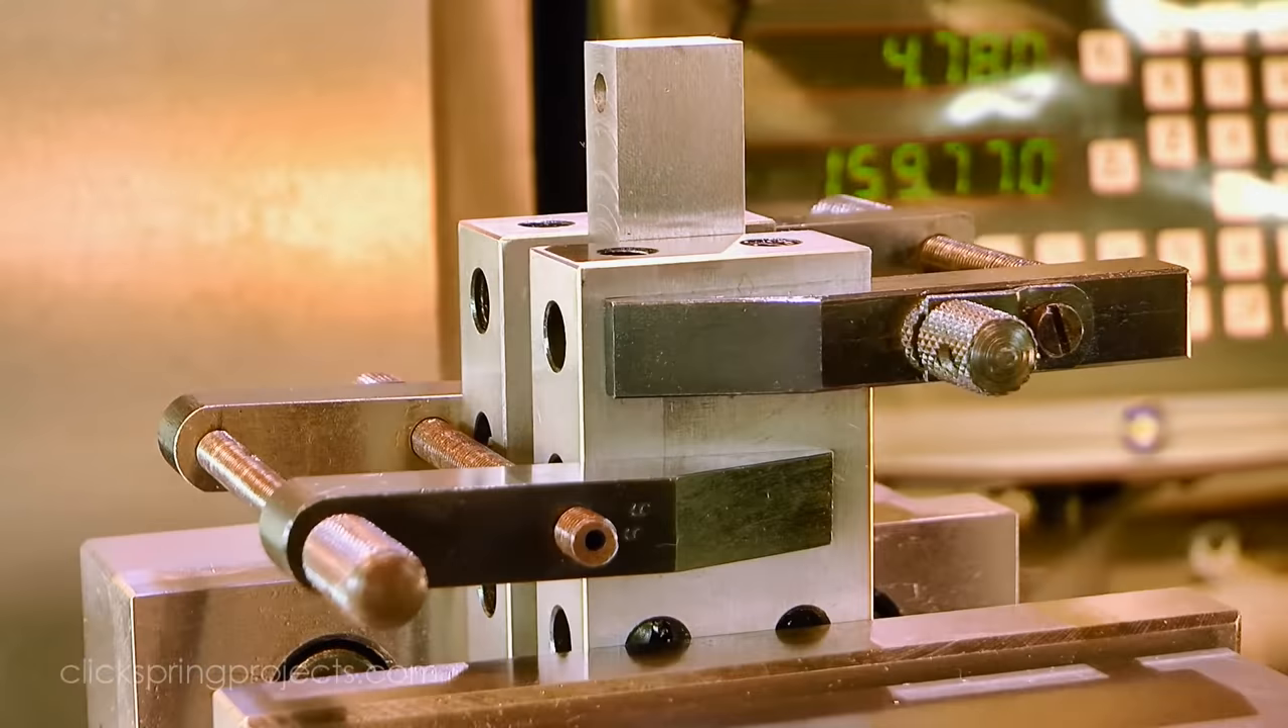Once confirmed vertical, I used some toolmaker clamps to further lock that top section in place.